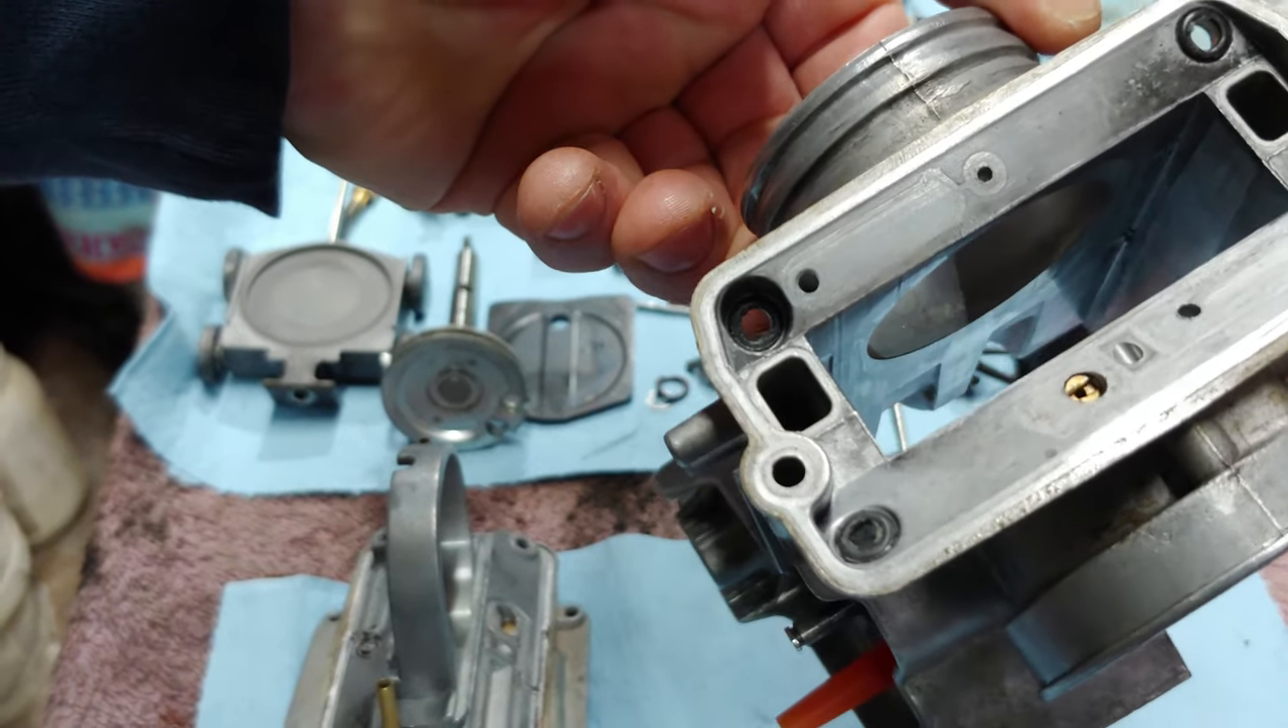This is the main portion of the carburetor. I have separated the two halves.